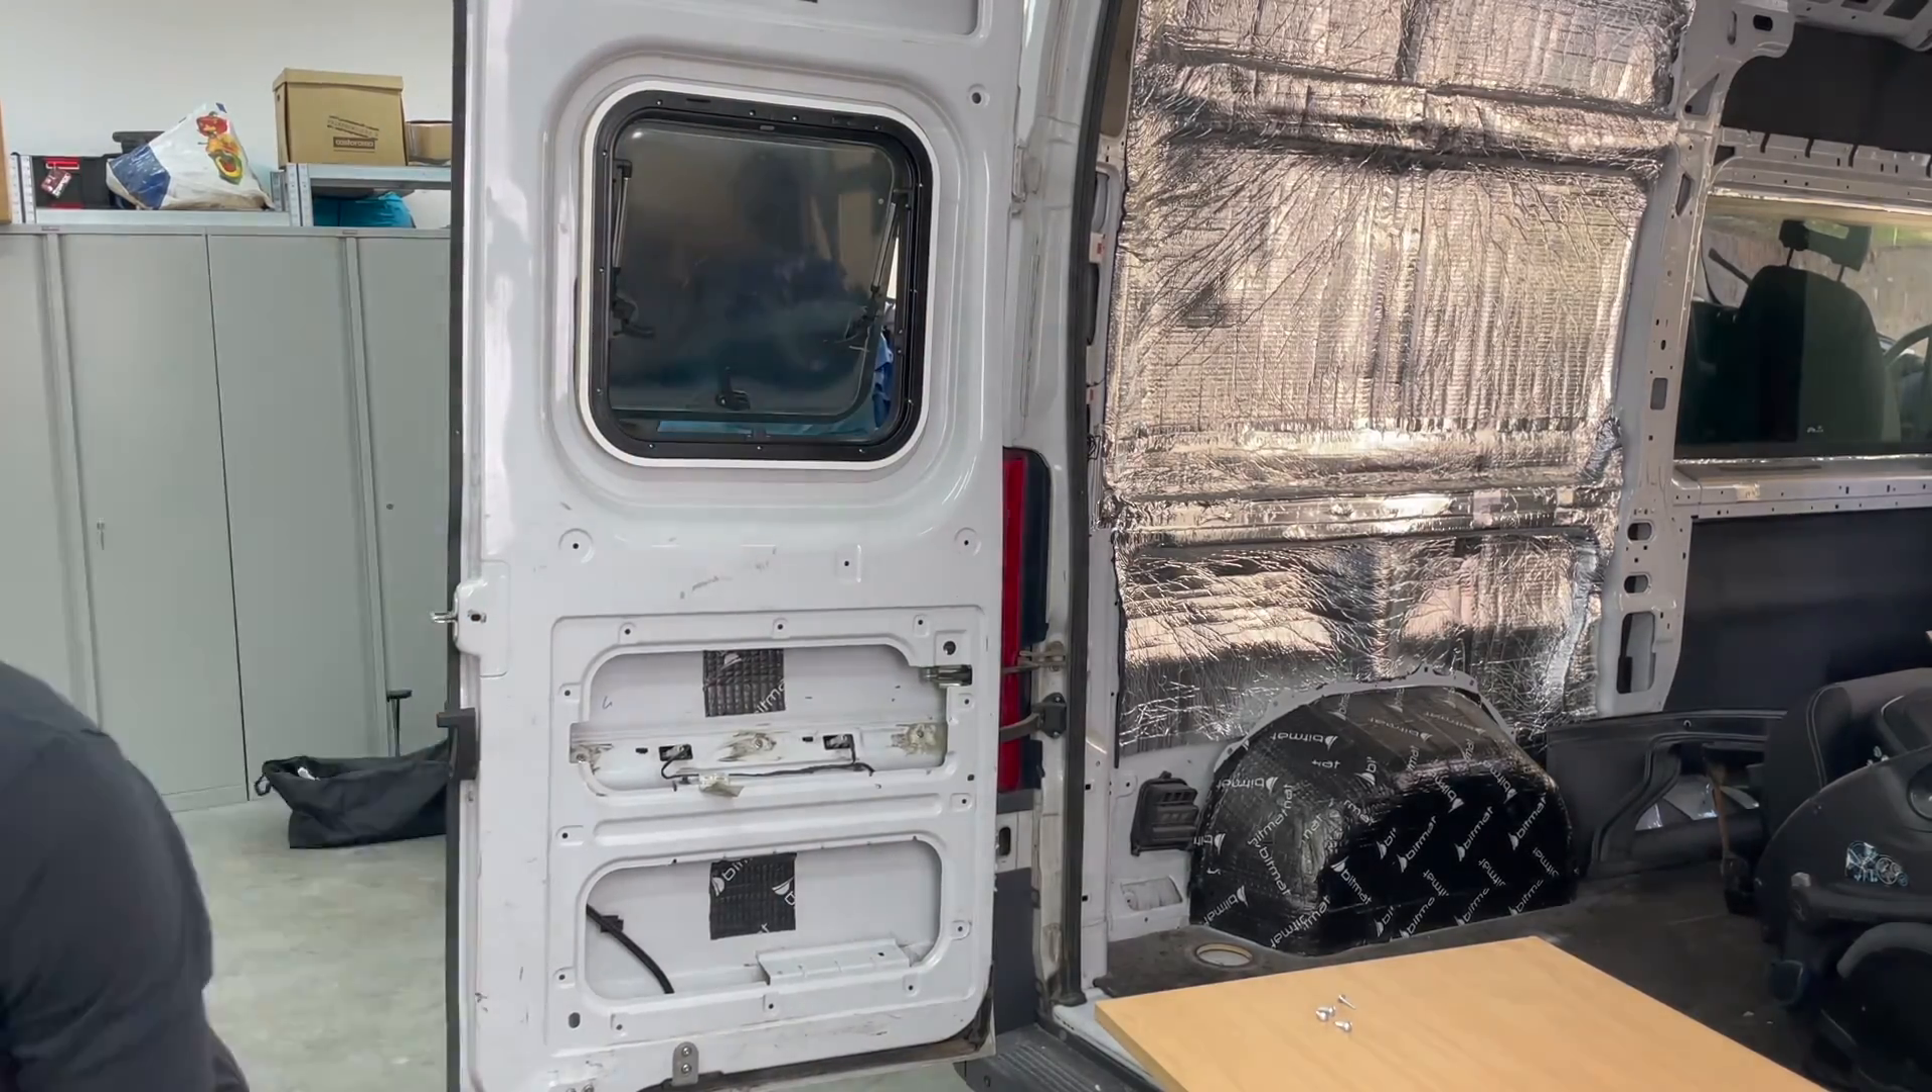No dobrze, okno mamy już zamontowane.